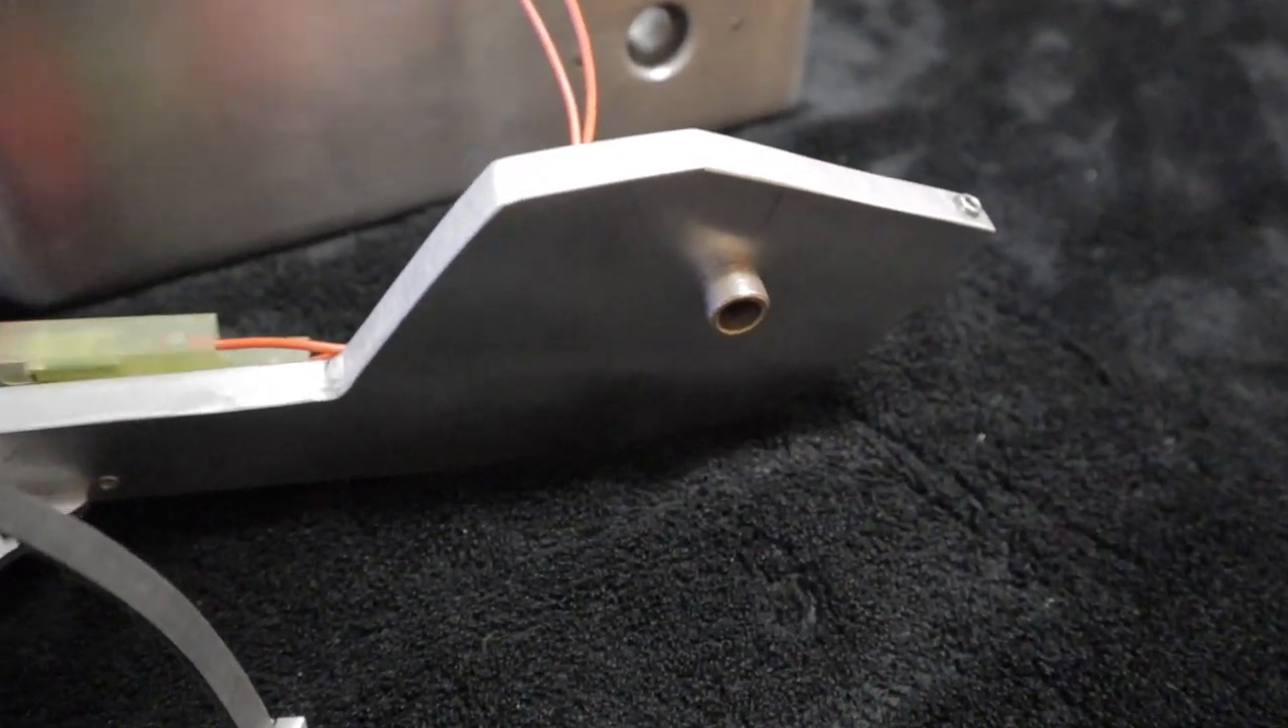I pressed in a bronze bearing quarter inch and that is the pivot point for the bar.